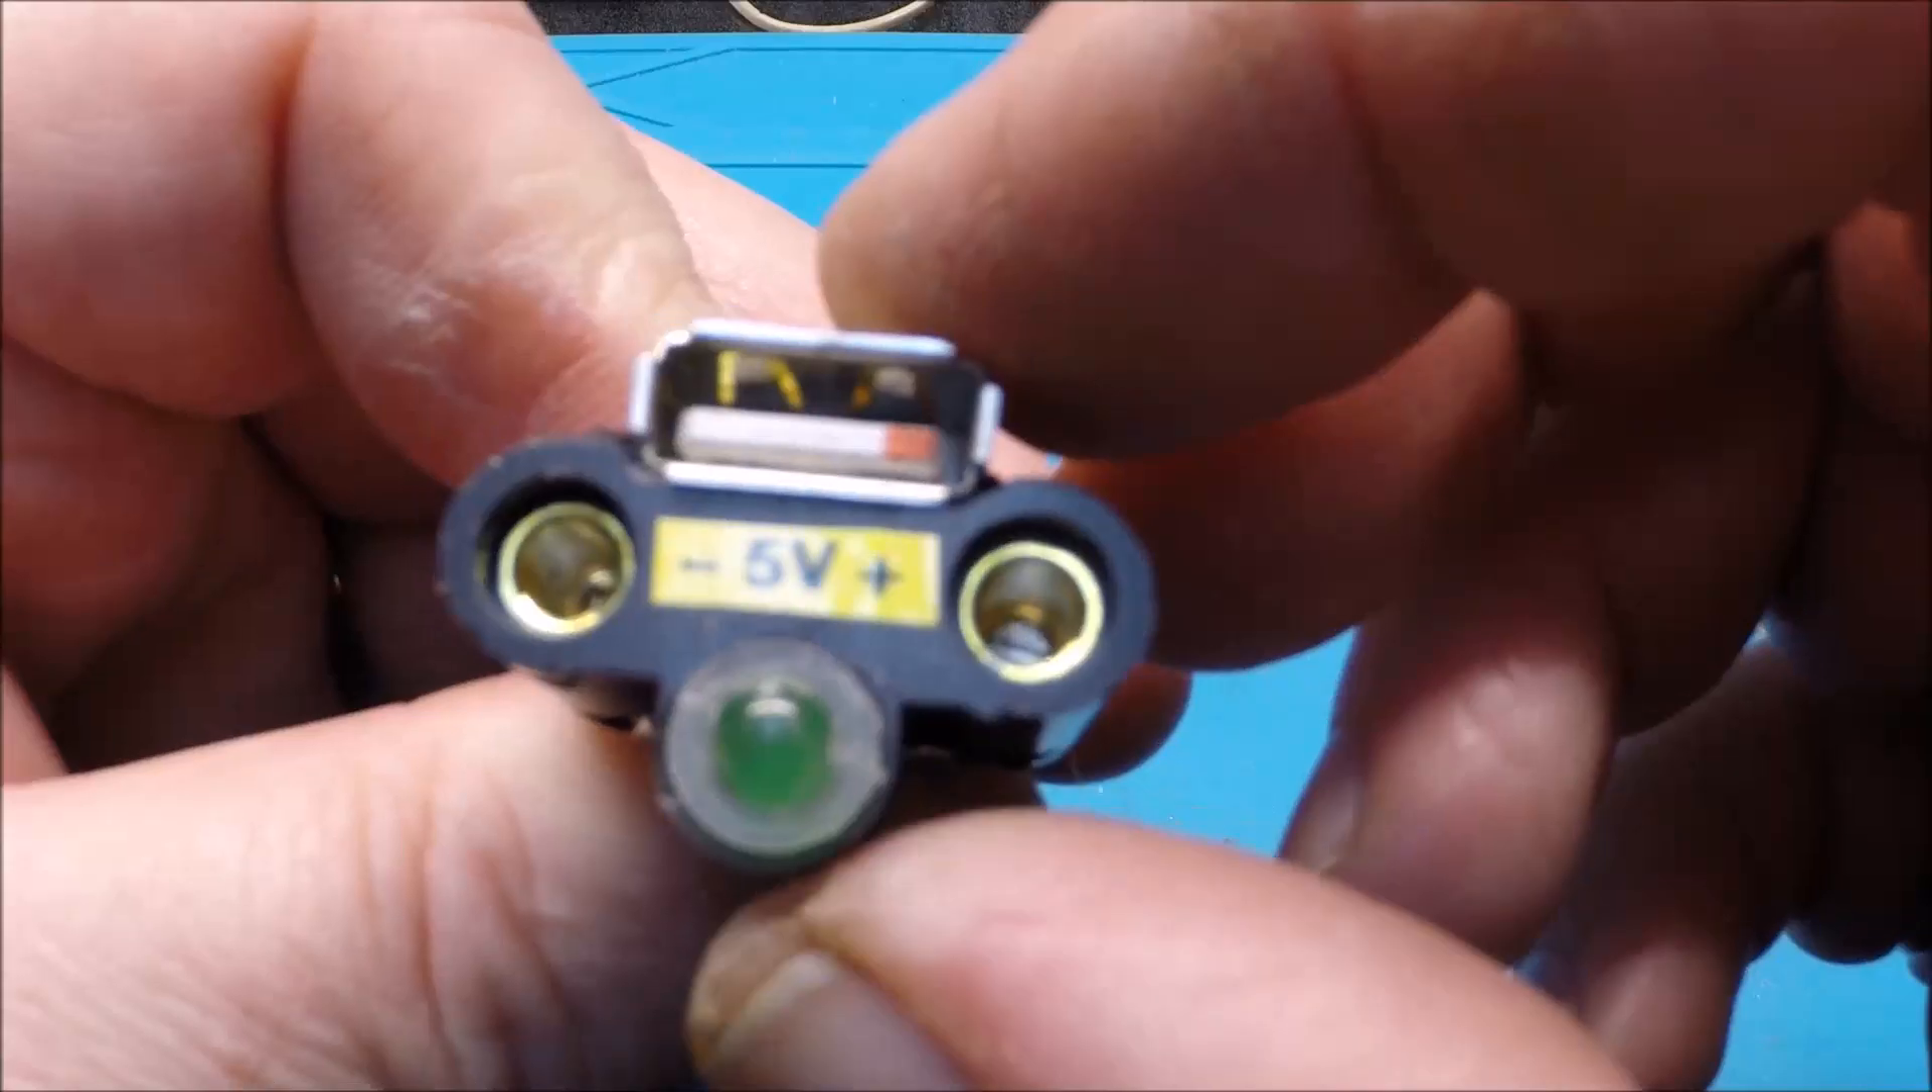Donc, on voit bien, là, la LED qui est montée.